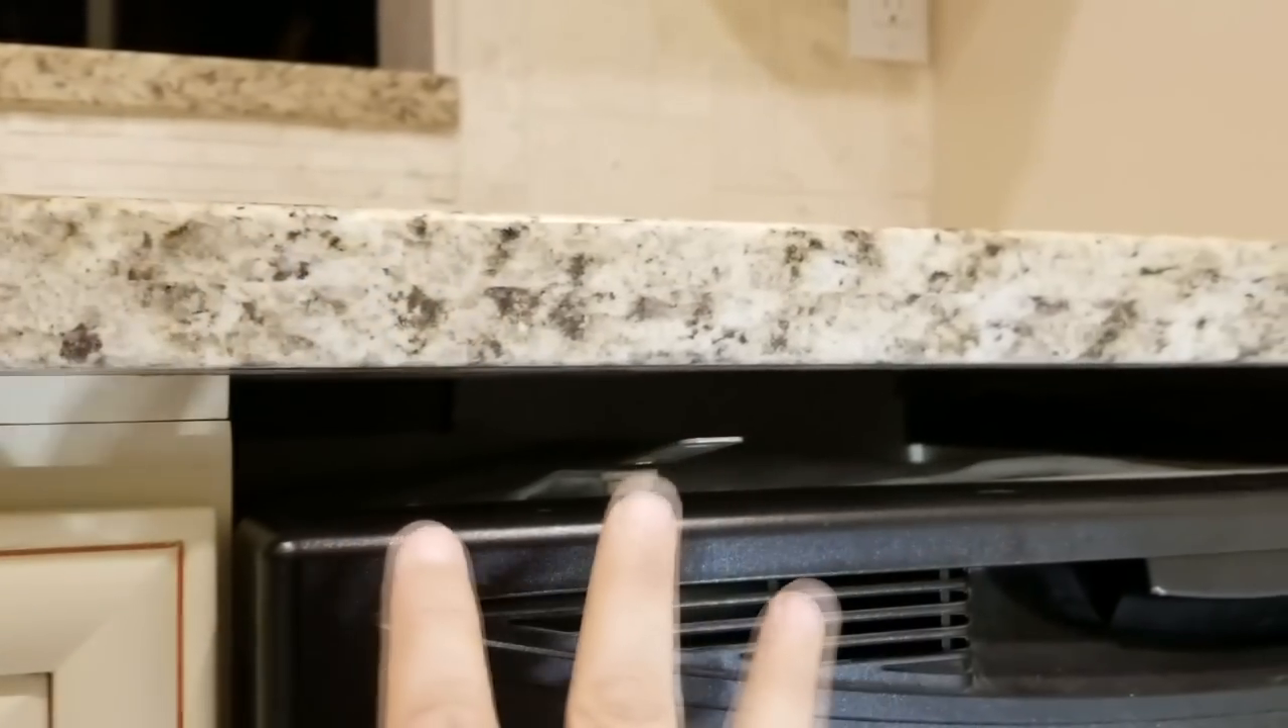What I did real quick was I just wanted to push the dishwasher into place and just kind of gauge whether it's high enough. To meet the counter, the bottom of the counter here. And as it turns out, no, it is not.